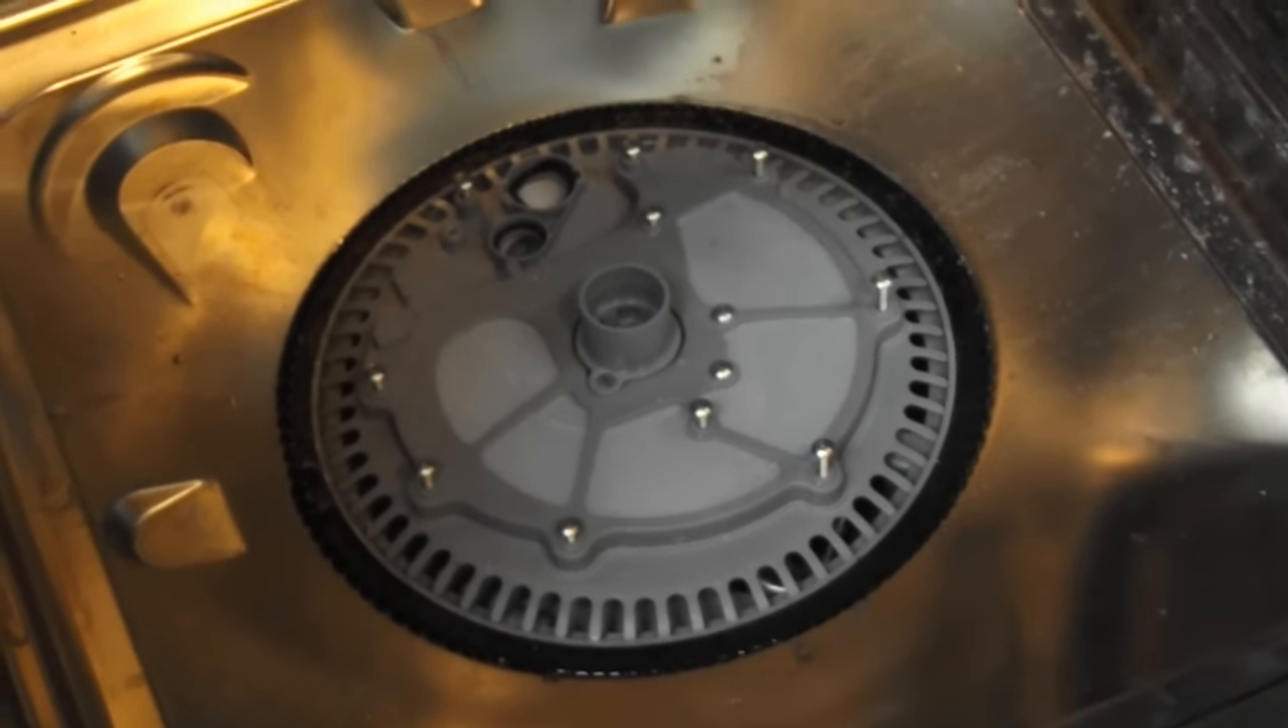Alright, so I got the filter cover back in place.